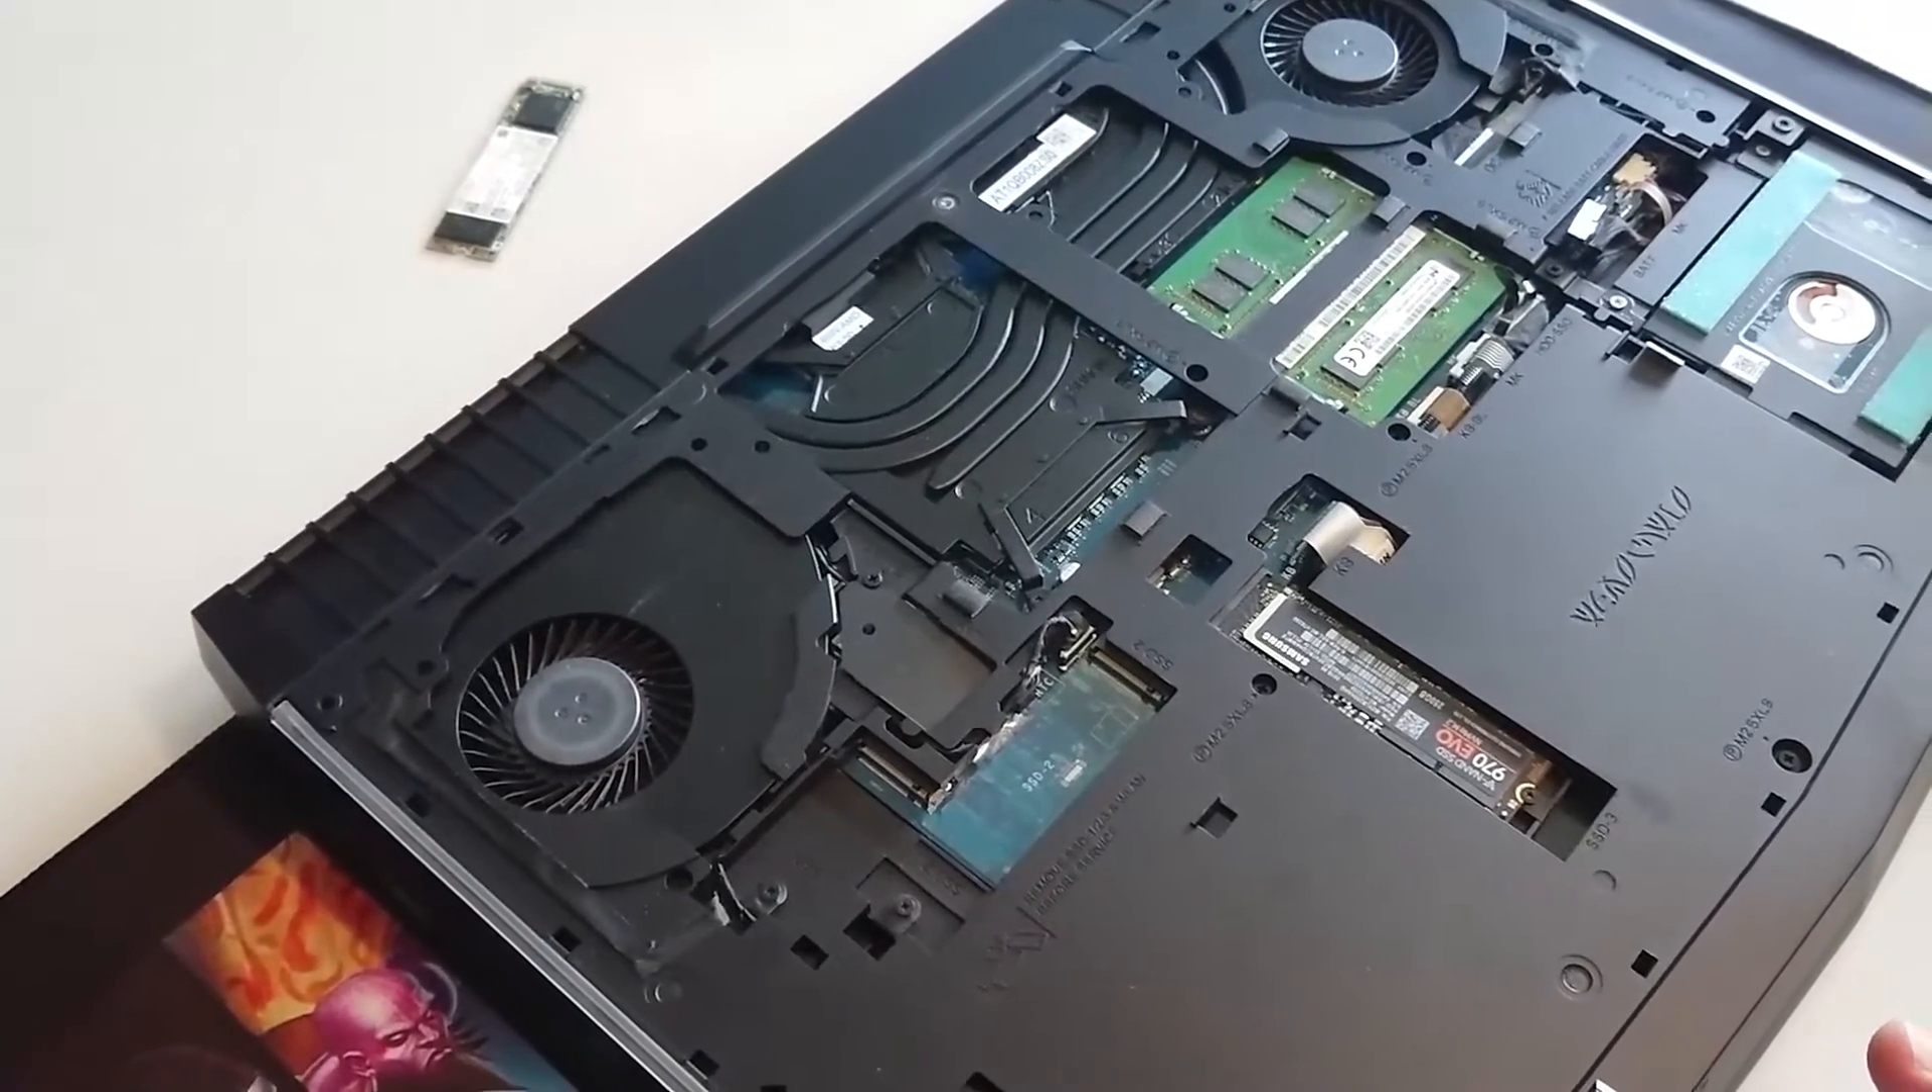So the new SSD is in.